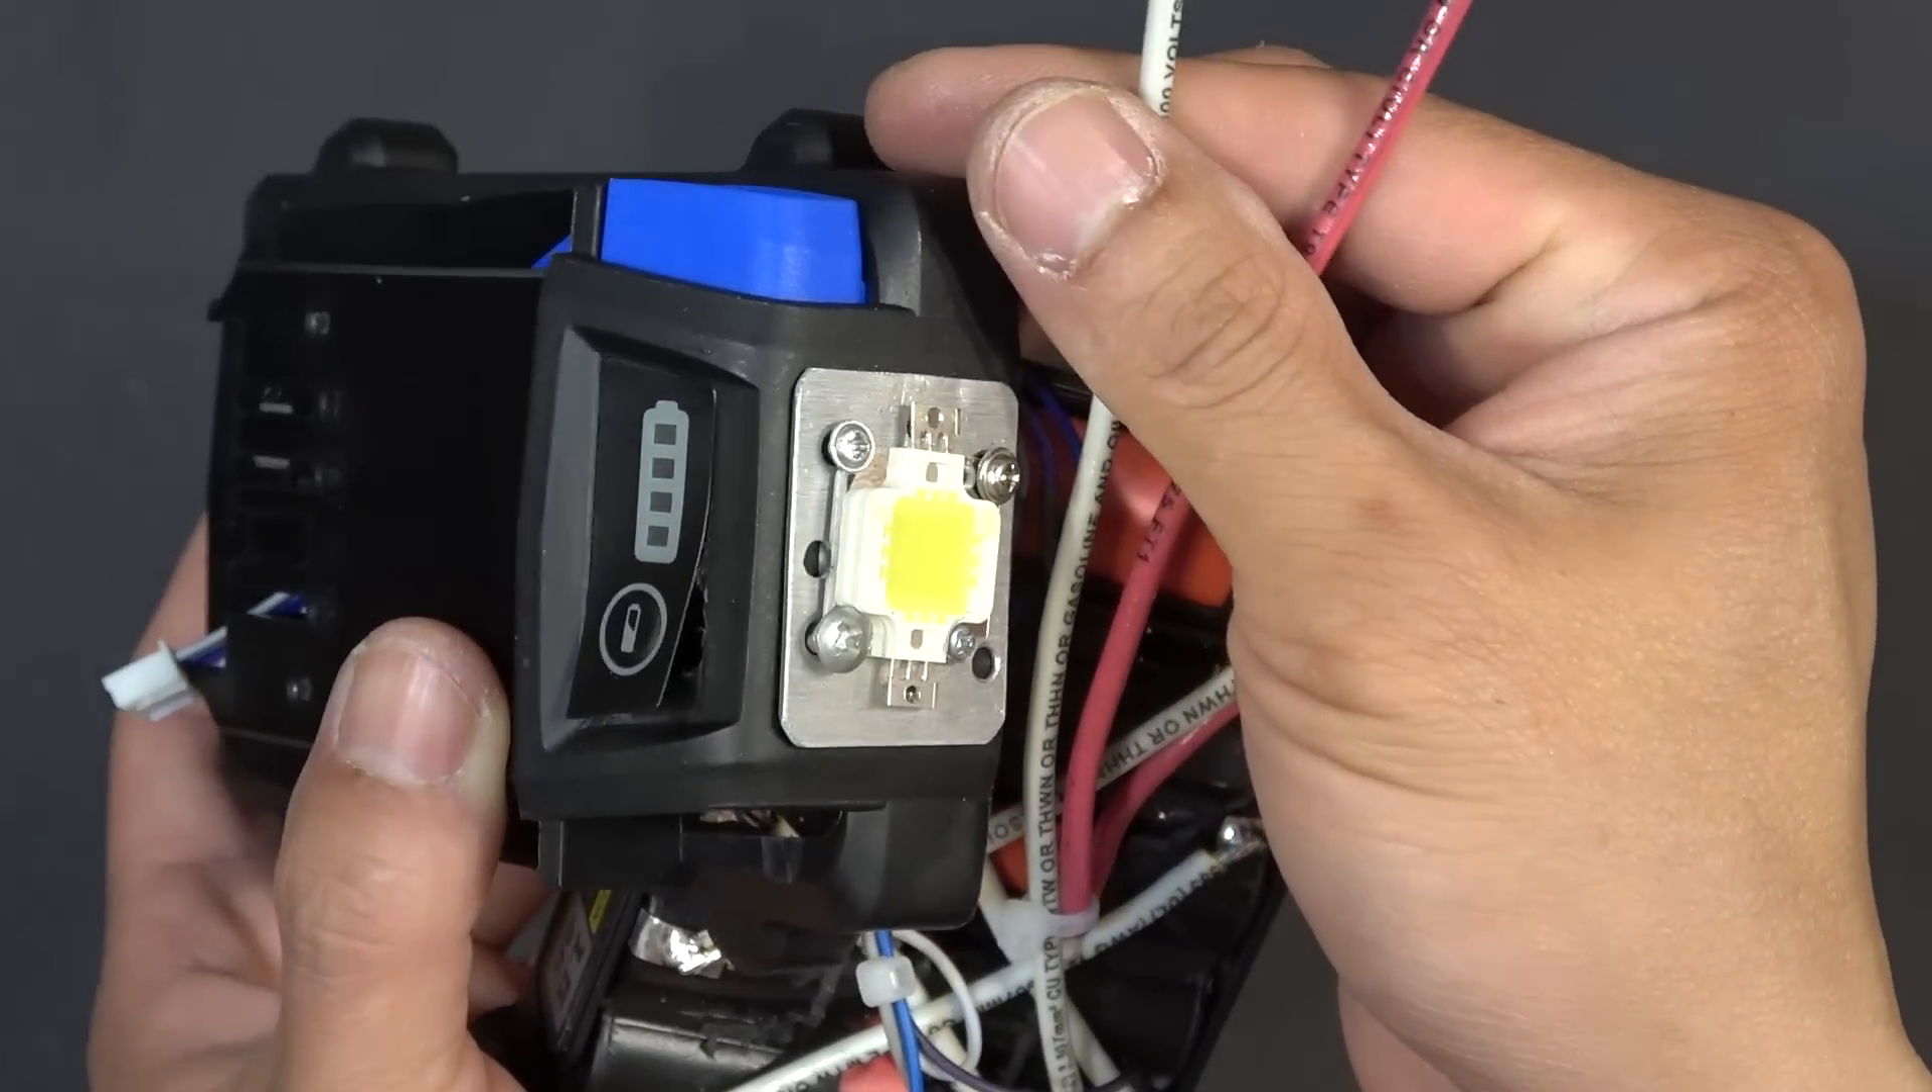I have just also installed a 12 volt 10 watt LED on the back of the battery and the switch inside here is this switch just a push on switch.